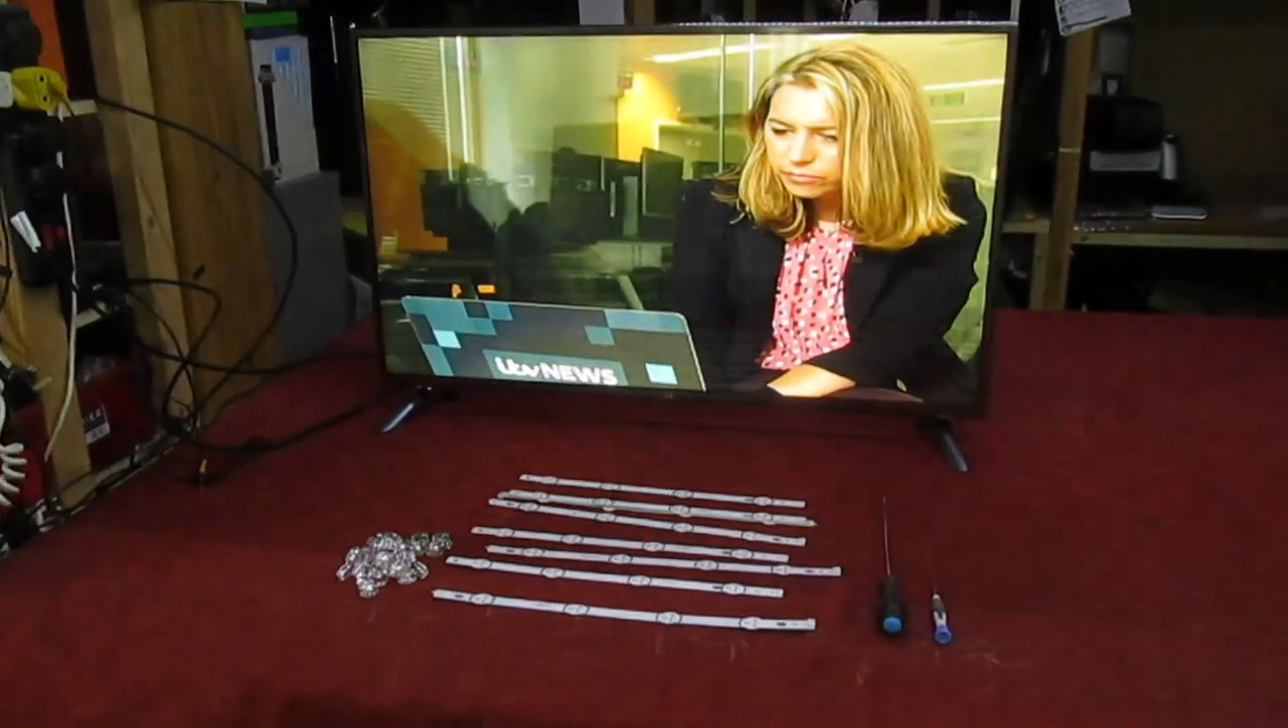Right so there we go that's the tv all back together that's the end result.